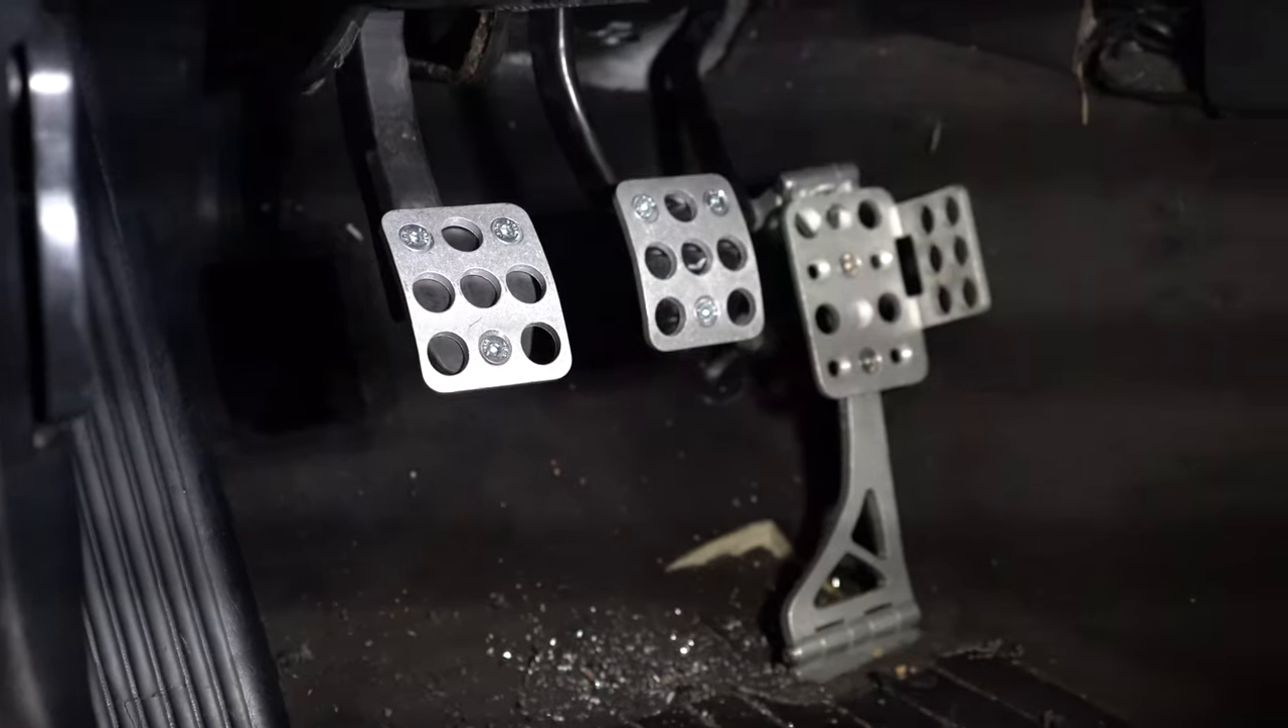Okay, so that's the hard motor sports pedals all installed in the car.